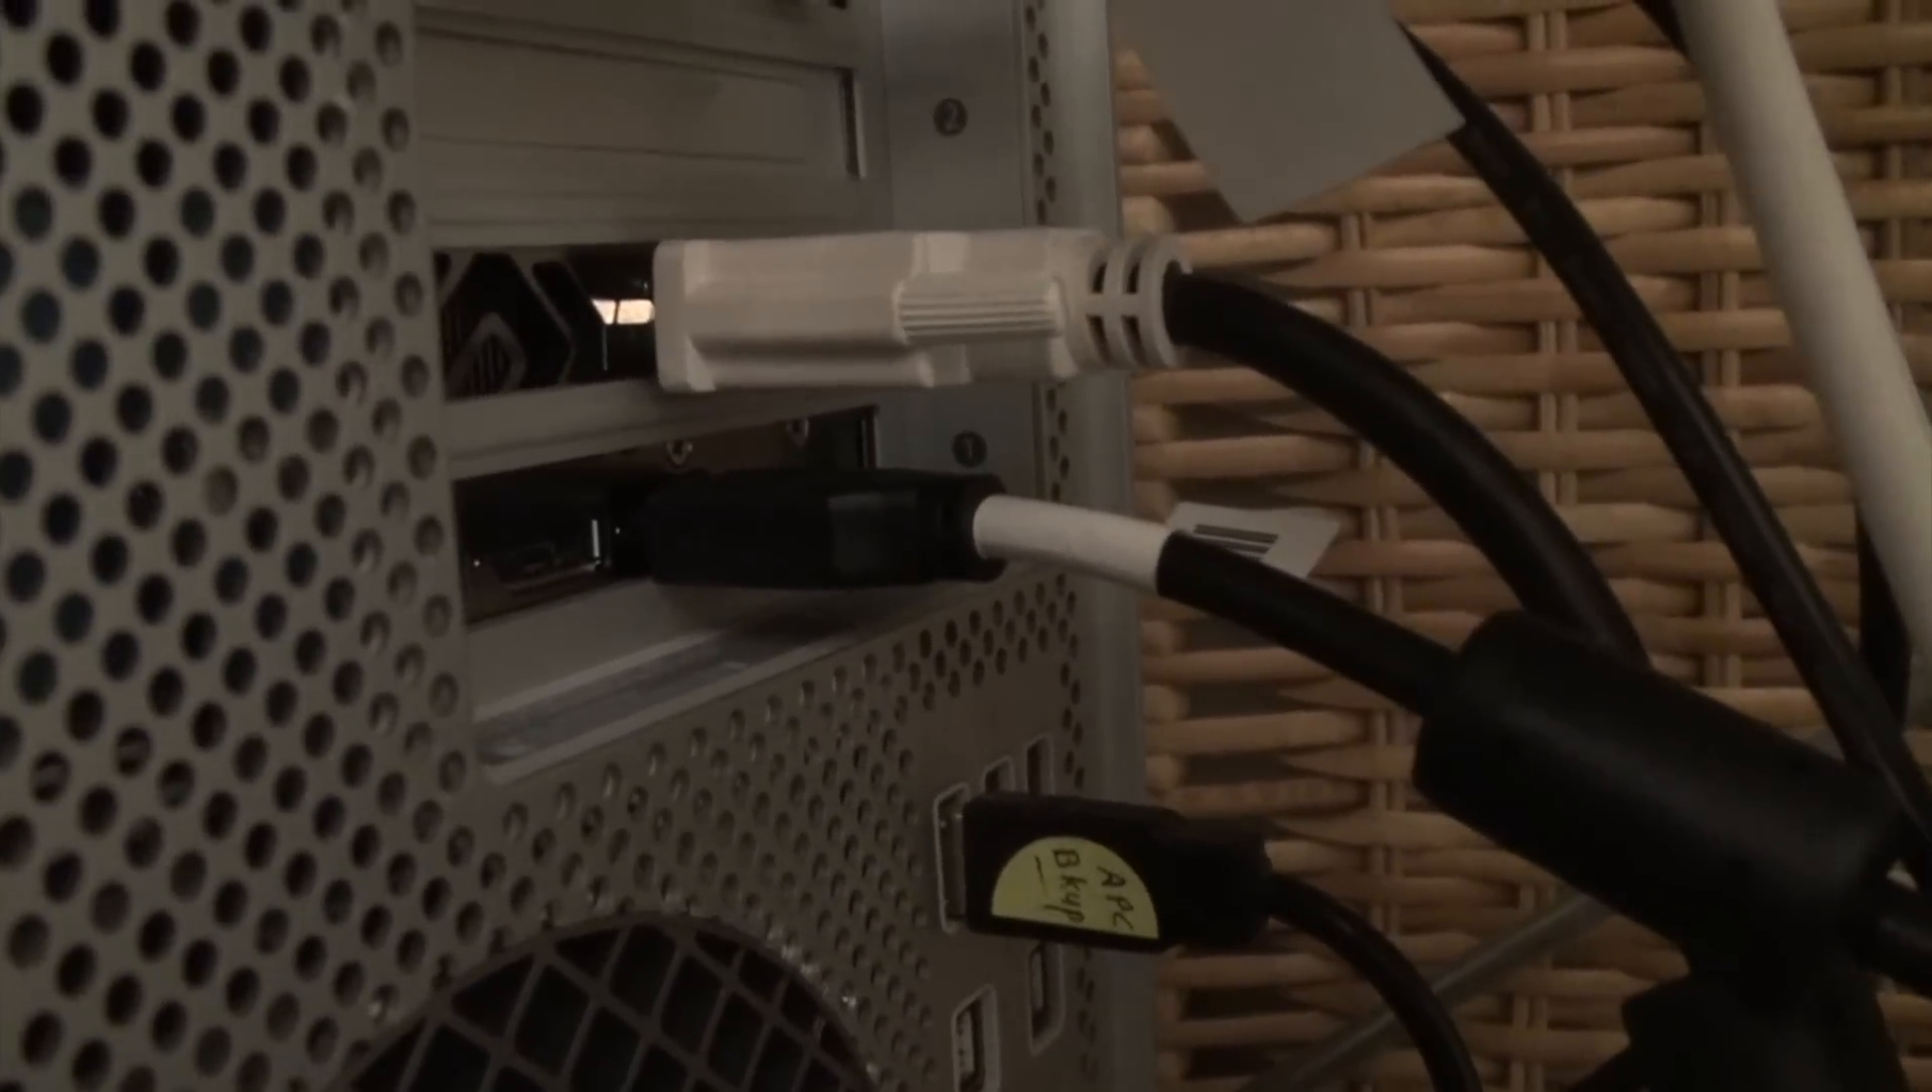So we have the DVI cable hooked up. And an HDMI cable to two of my monitors.